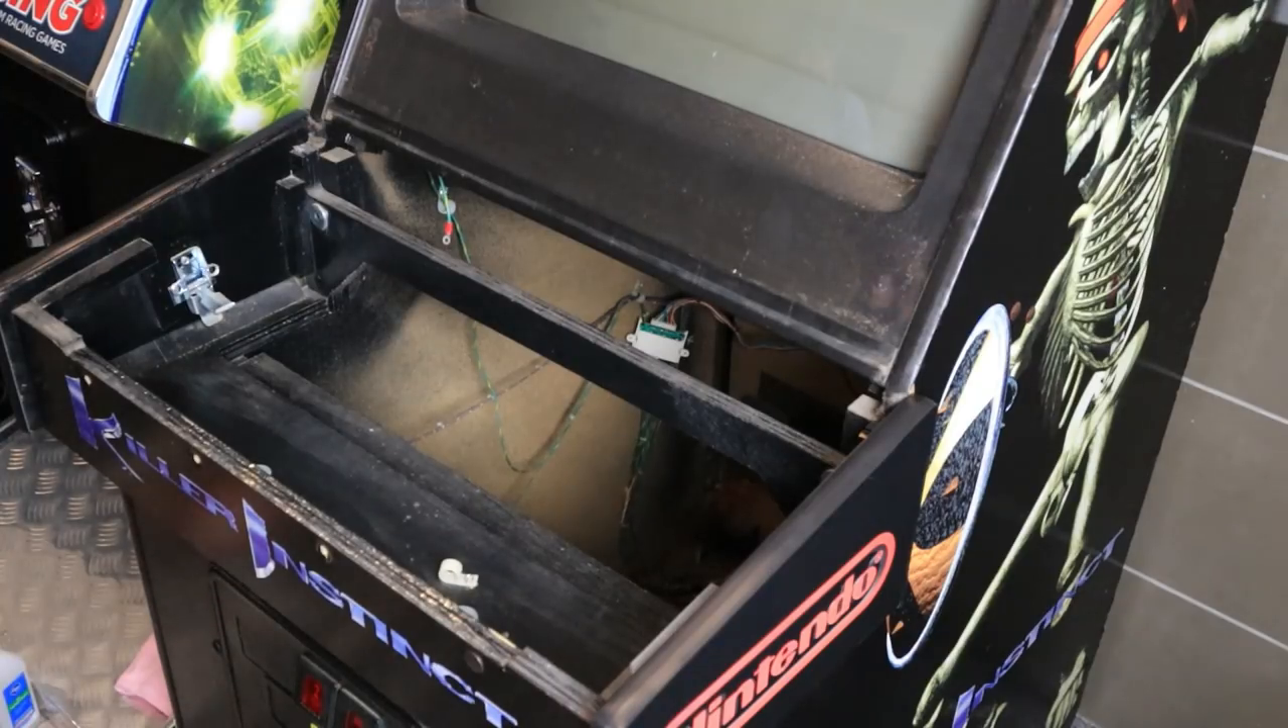So, really, all I have to do now is really put the control panel on top.